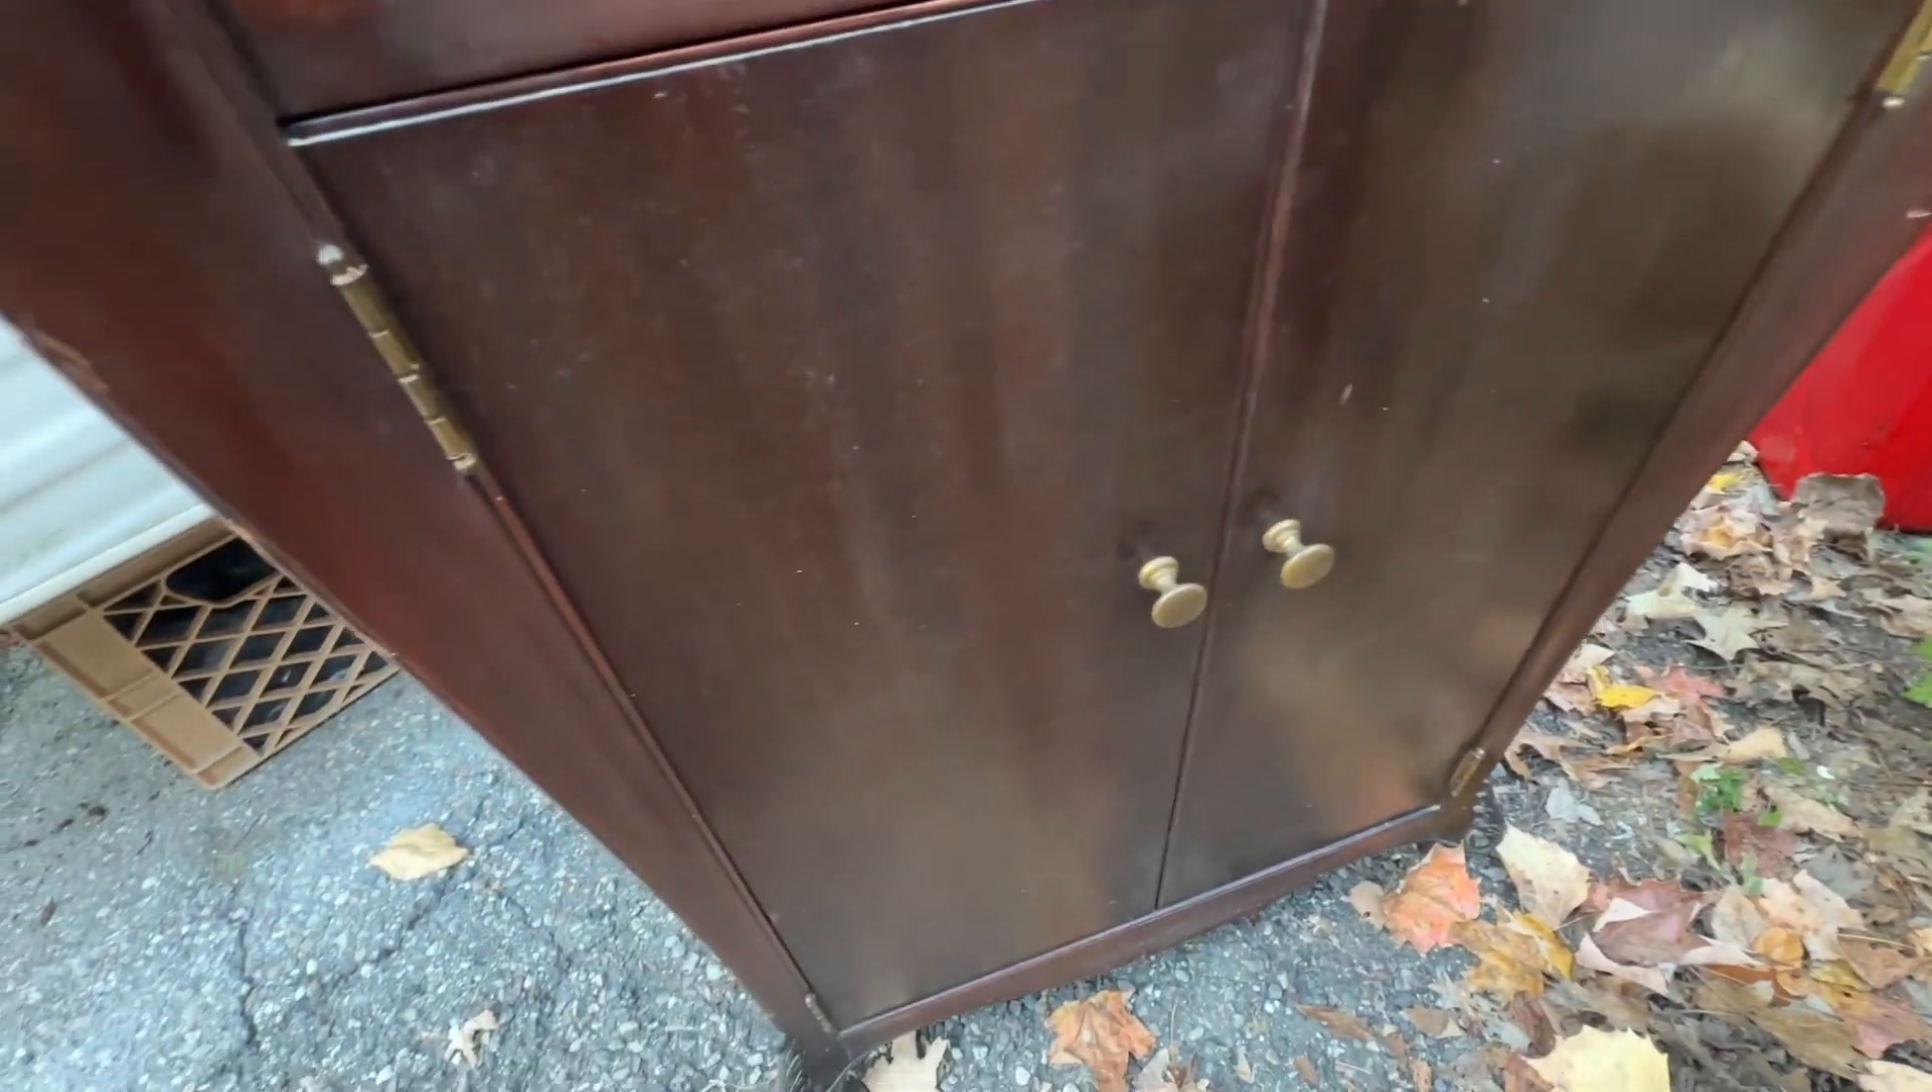Doors close nicely they're not all cockeyed.